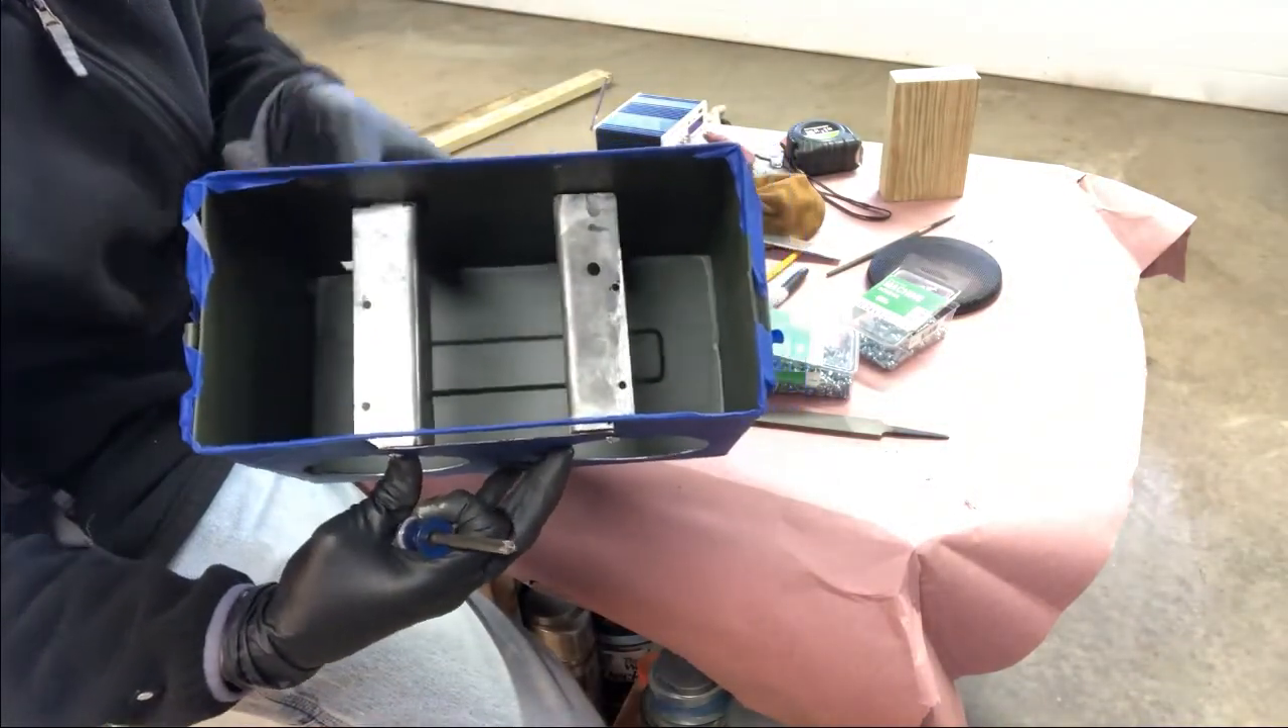So right there we have the brackets in place.